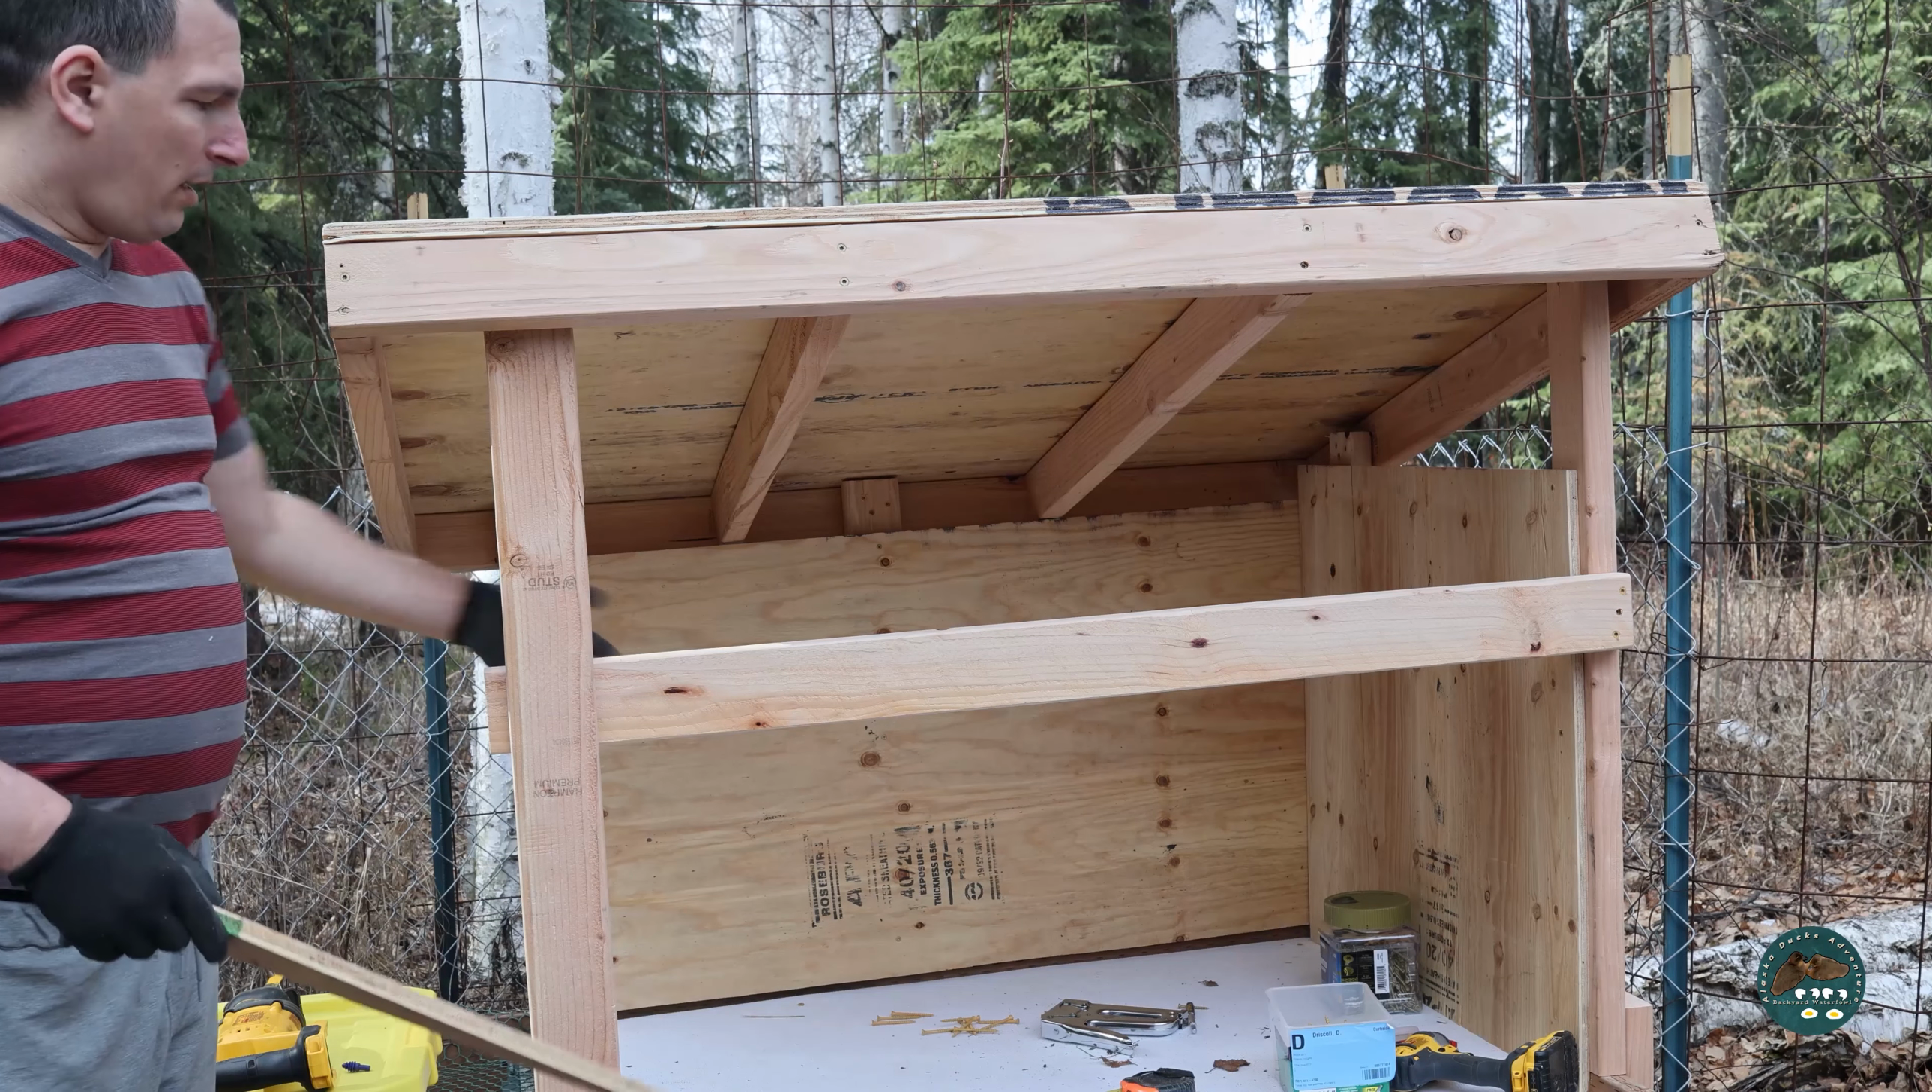I got the back wall in.